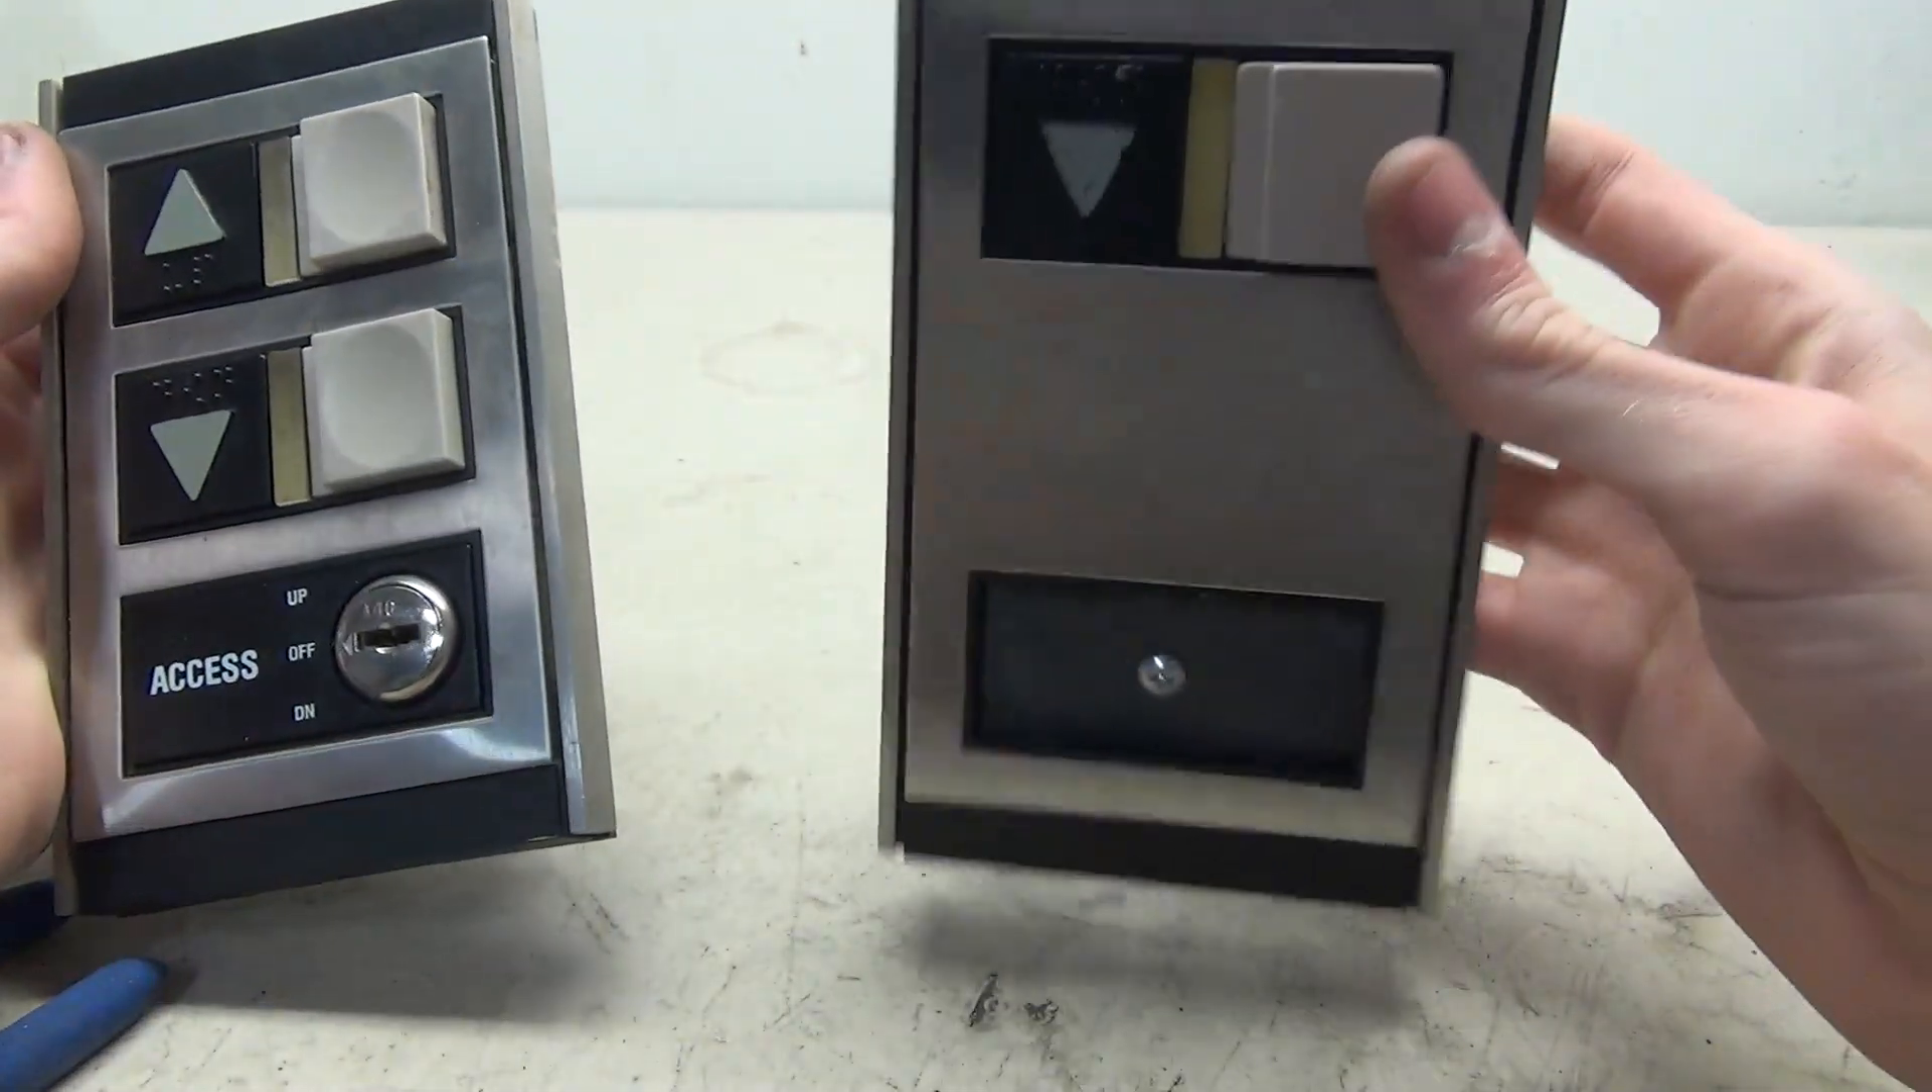Okay my key switch transfer has been a success the access key is now on this piece and it looks really good actually.